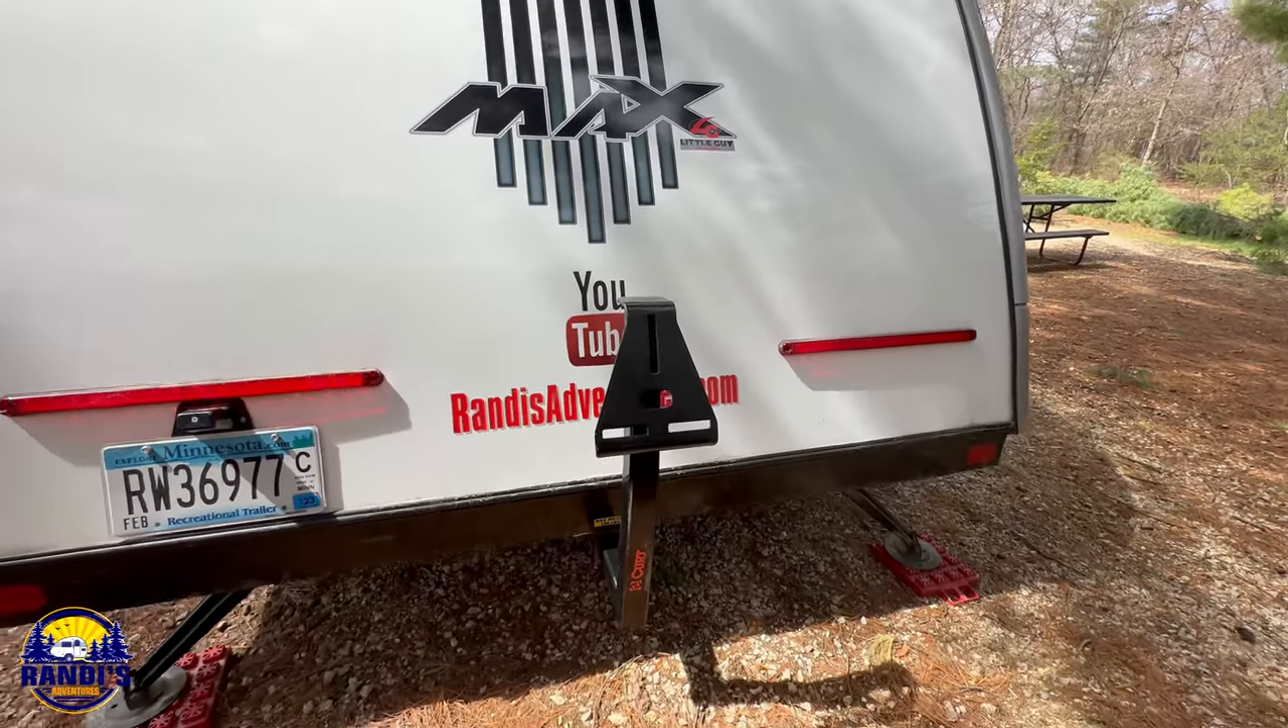As you can see, installing this mount was really easy. Voila! Now we just have to attach the tire.